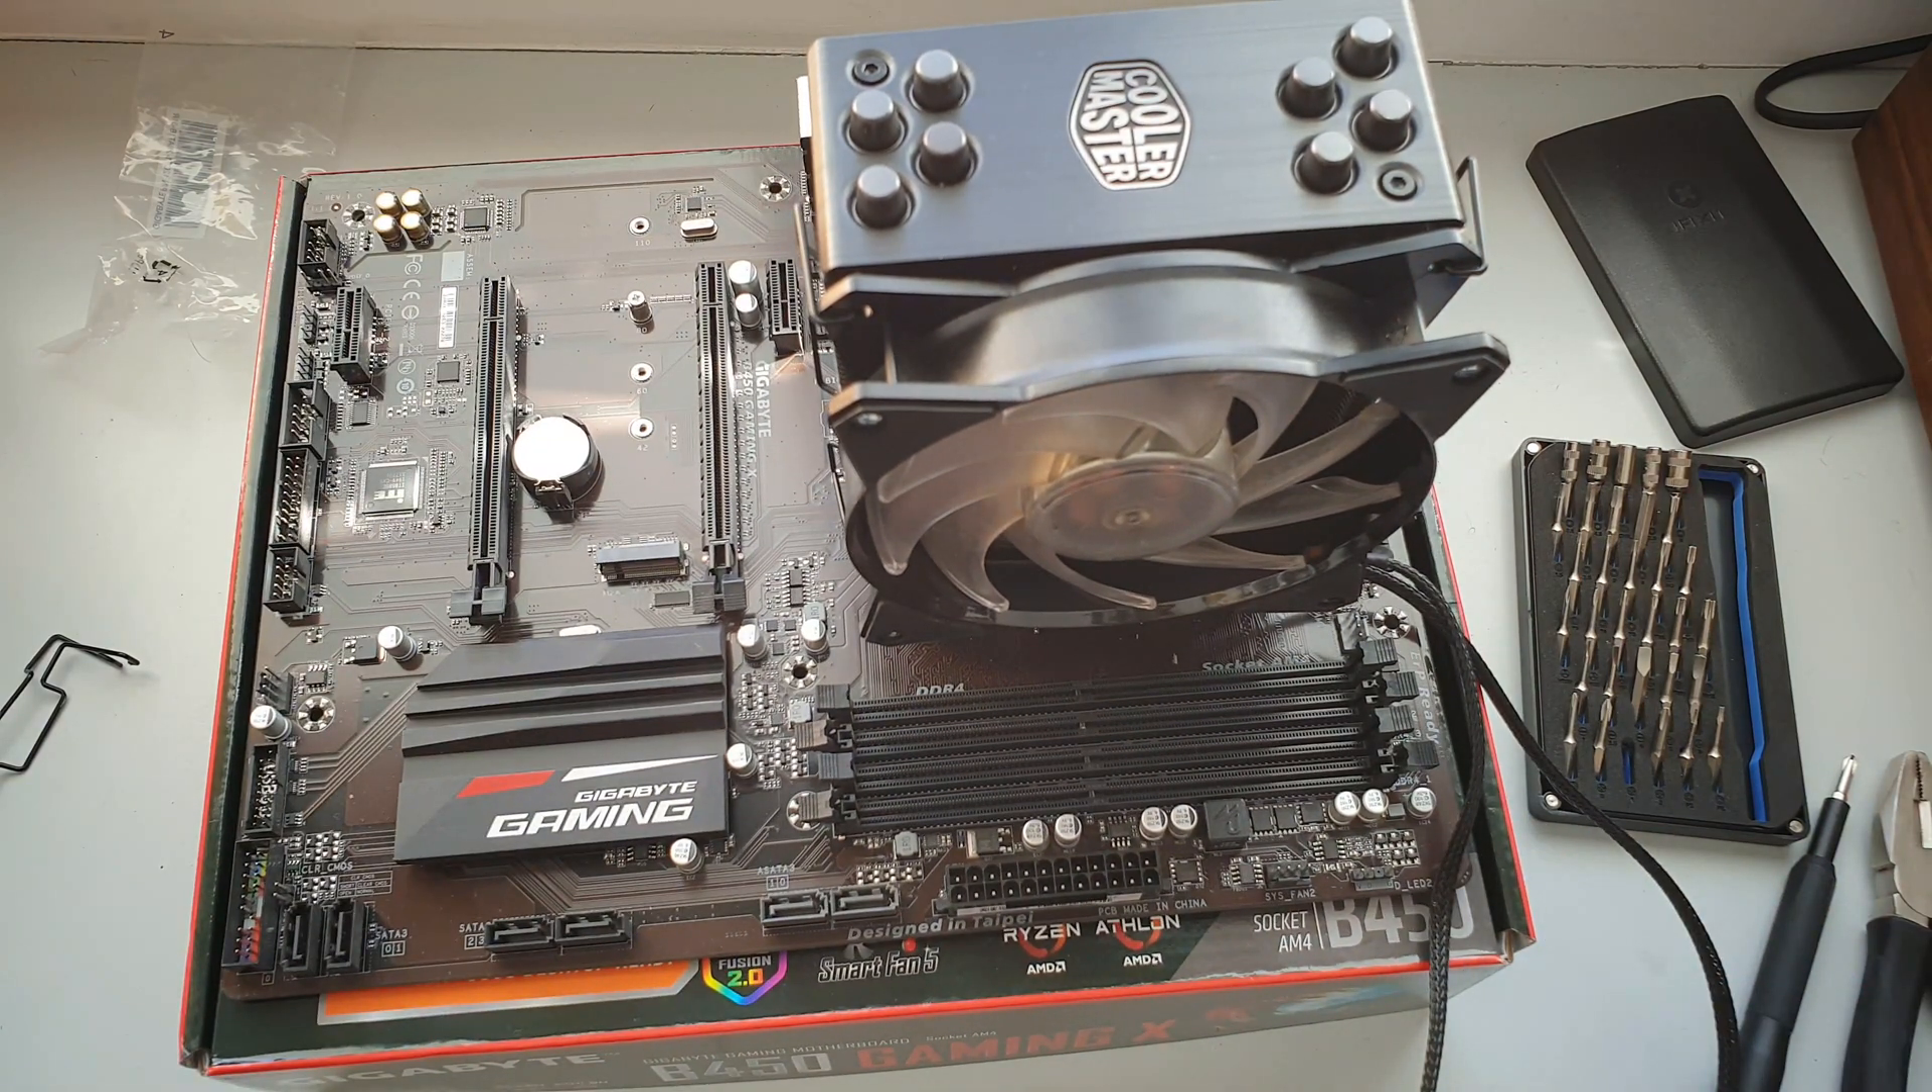Cpu fan is in place.